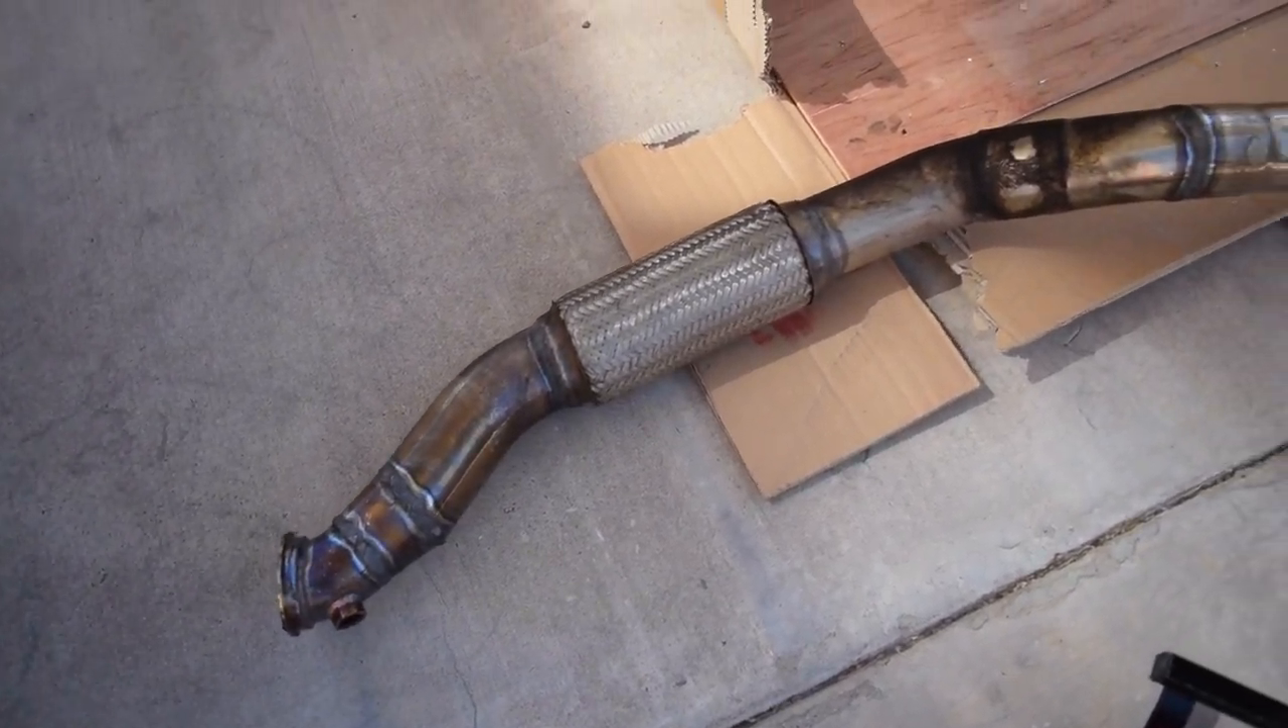All right guys, if you can see we have the entire exhaust piece out right here.